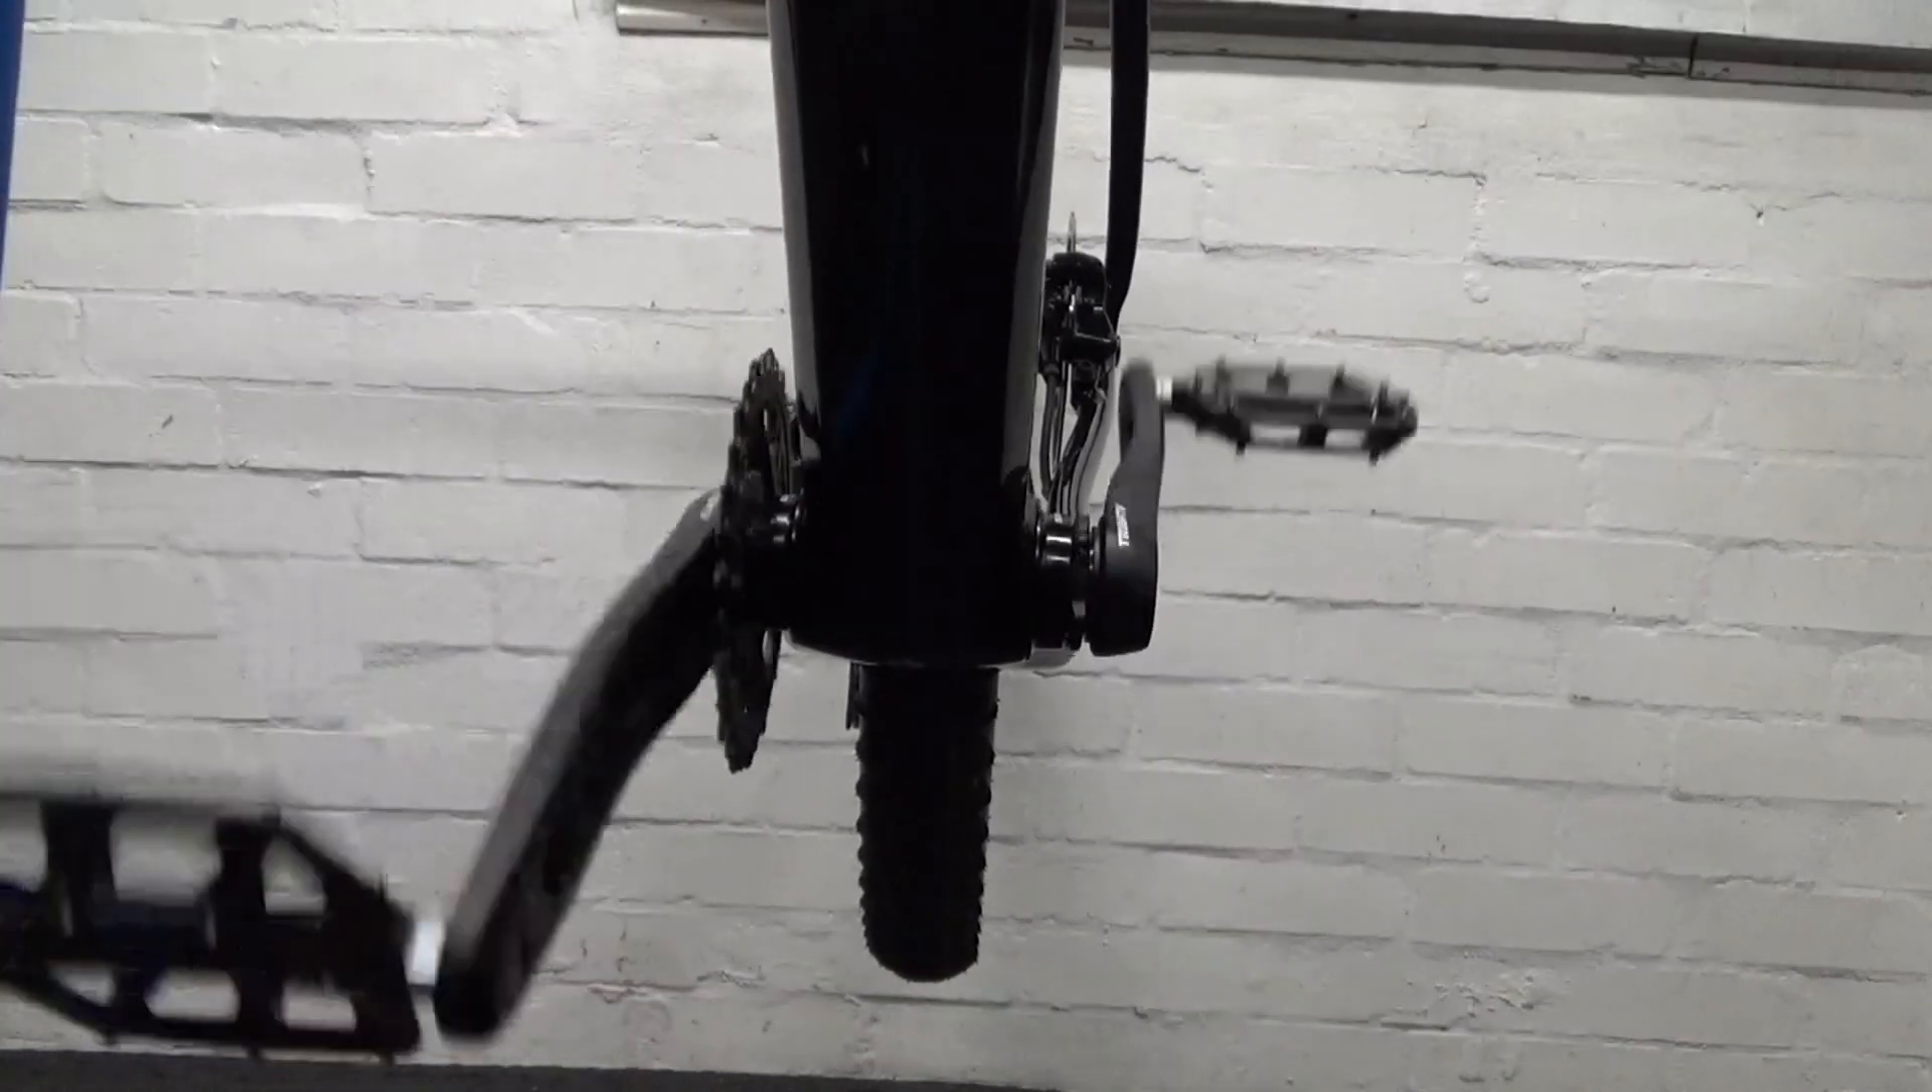There we have the crank refitted again.